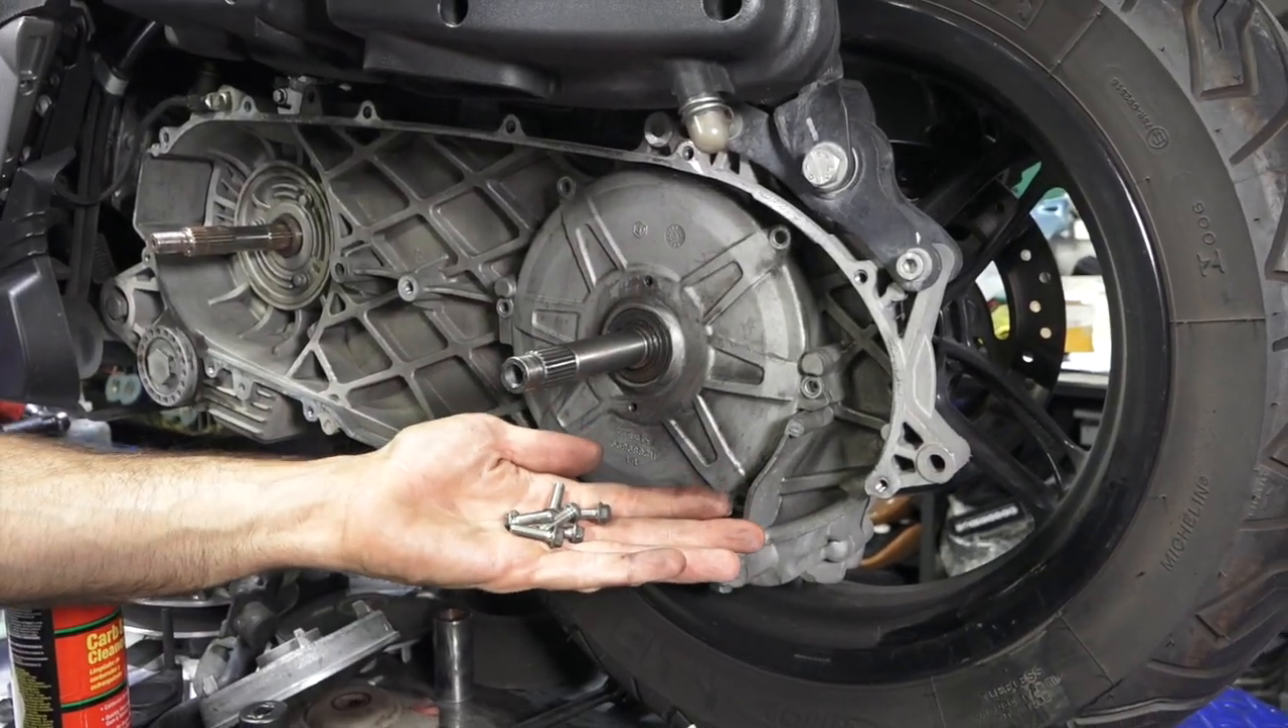So all the fasteners are out all the same length.